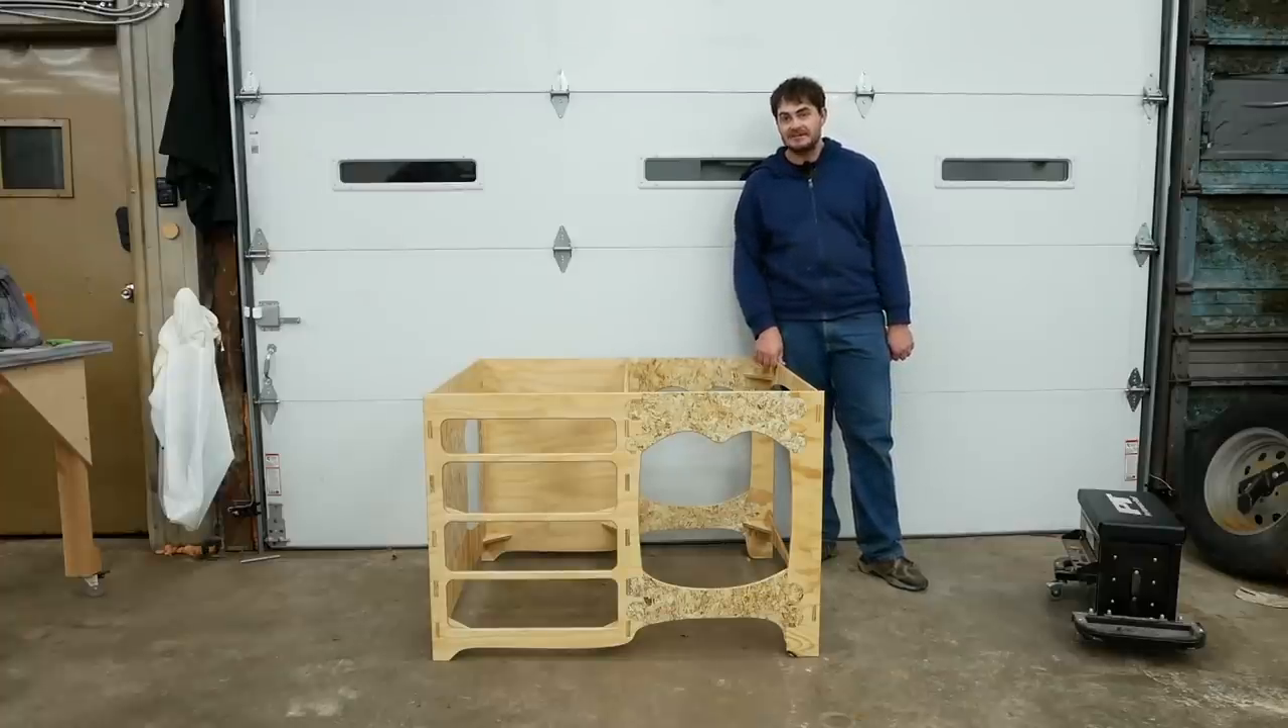Obviously, this table's not done yet. Perhaps more obviously, there's no CNC router on it yet.